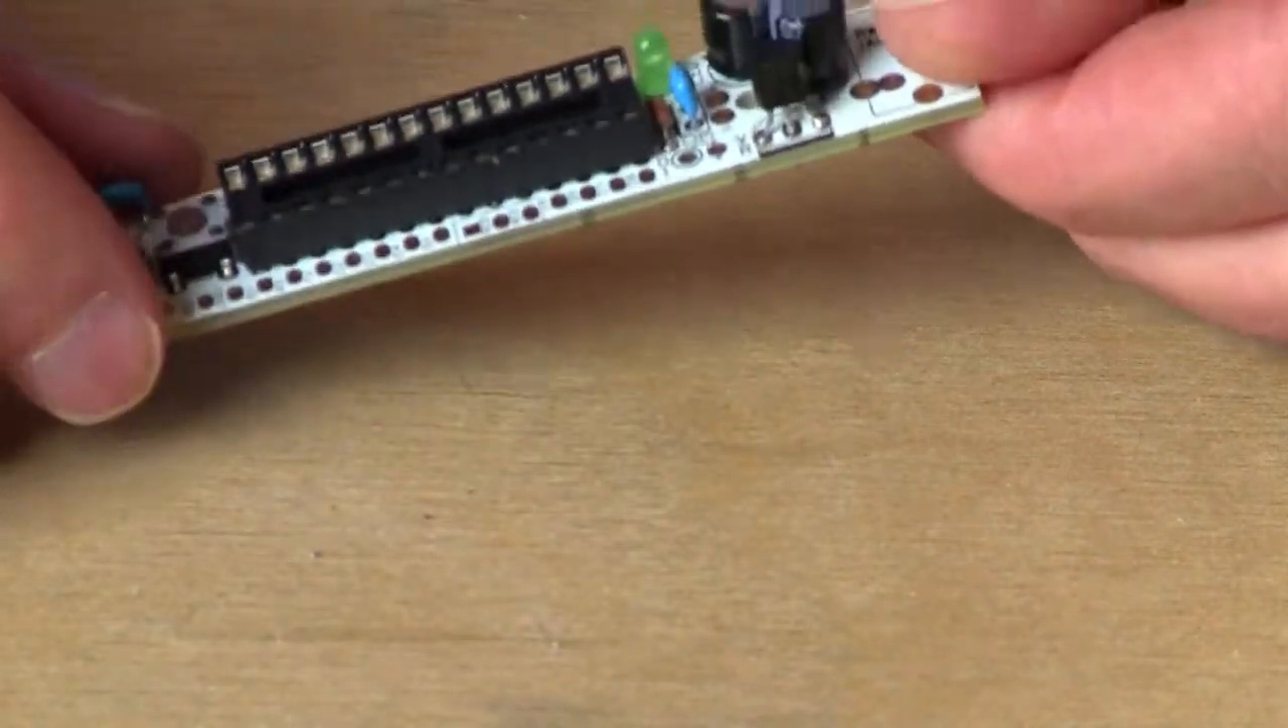The socket is now attached to the board and ready for a processor.